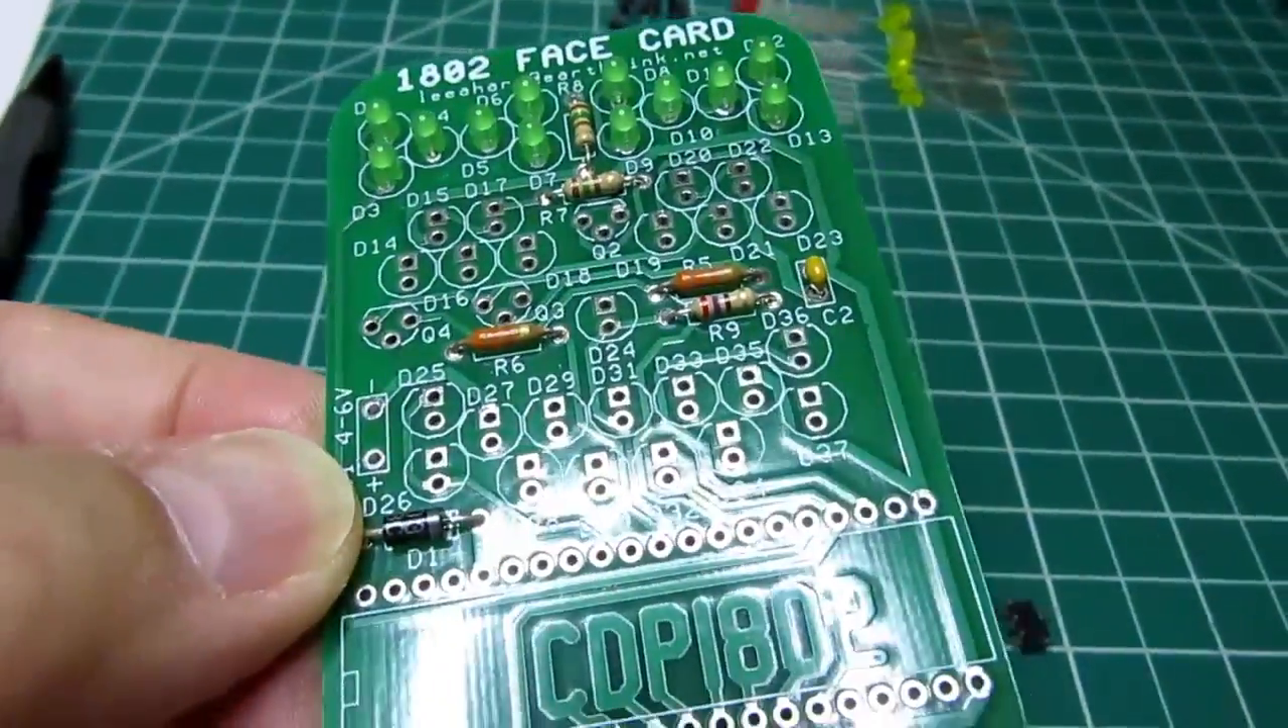Then the green LEDs are installed these form the eyebrows of the face.